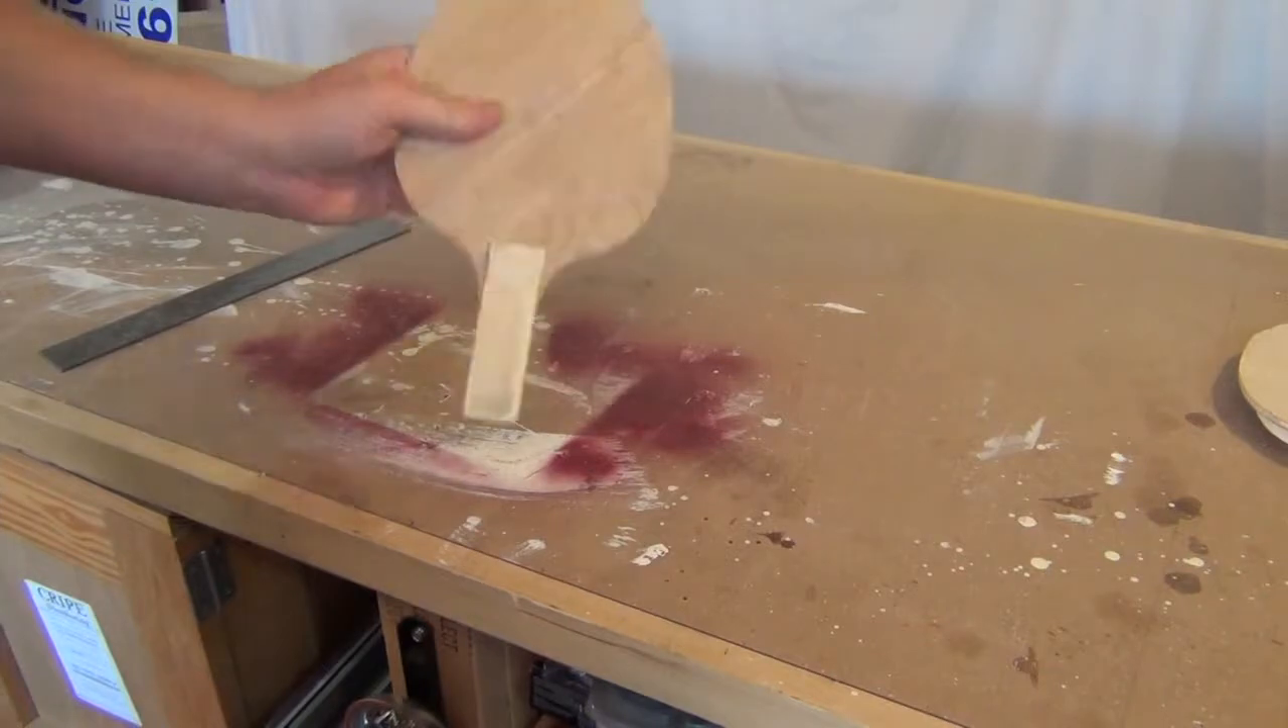Now I have the the blade and the handle put together and ready to go.